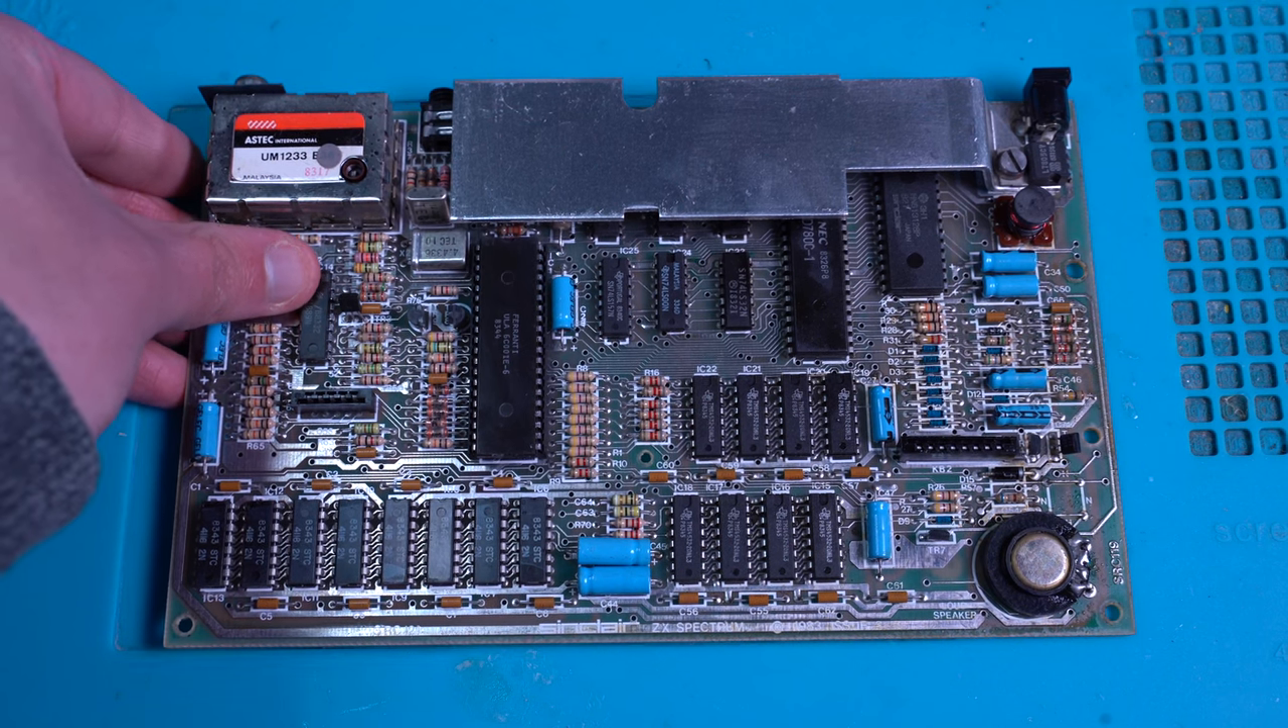With the main board now removed let's now talk about the ZX Spectrum's hardware.